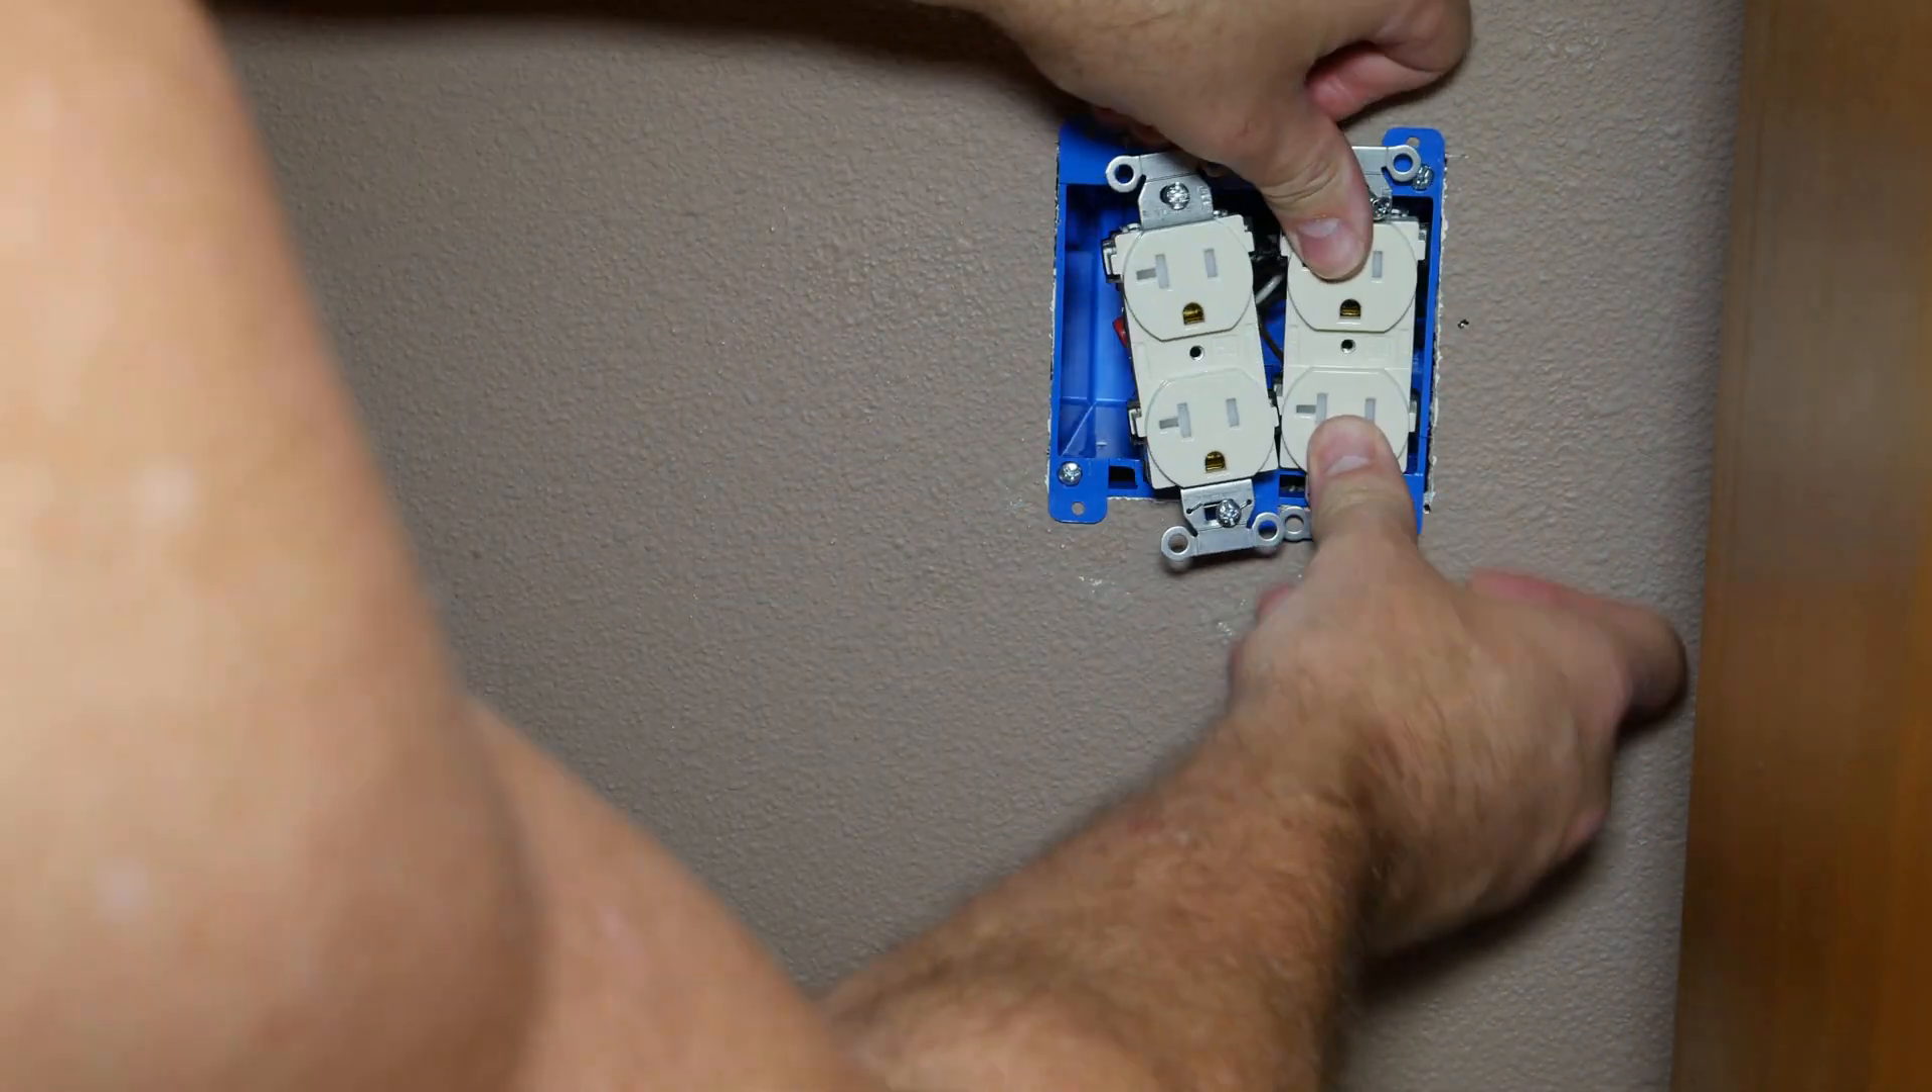Now, all that's left is to push the wires in the box, screw in the receptacles and put the wall plate on.